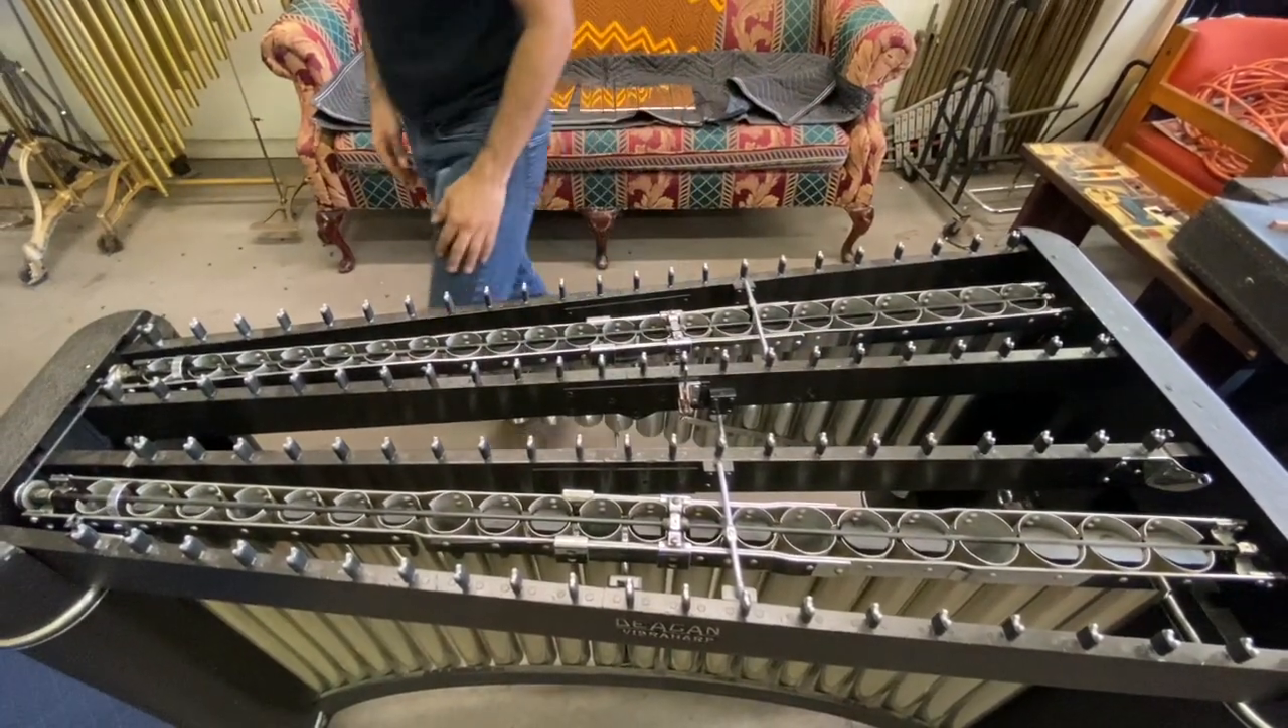So, now you have the whole frame ready to go assembled.